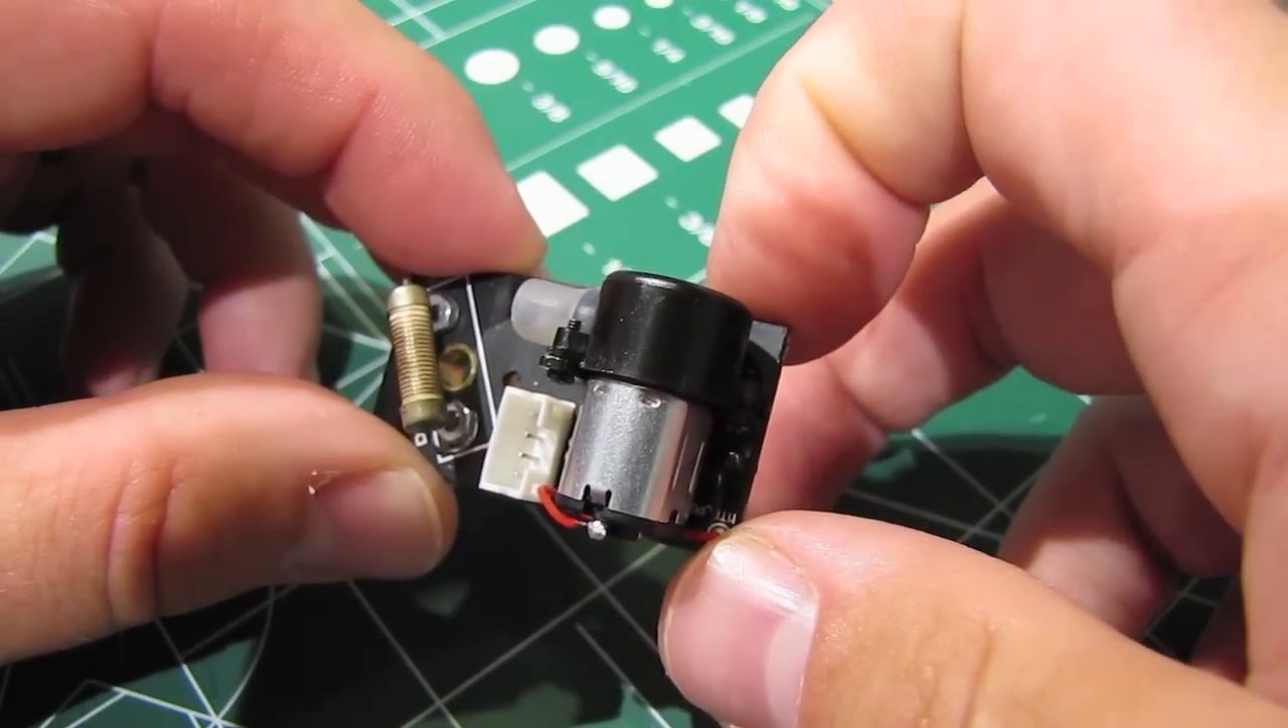Okay, I've reattached the fan assembly to the board.